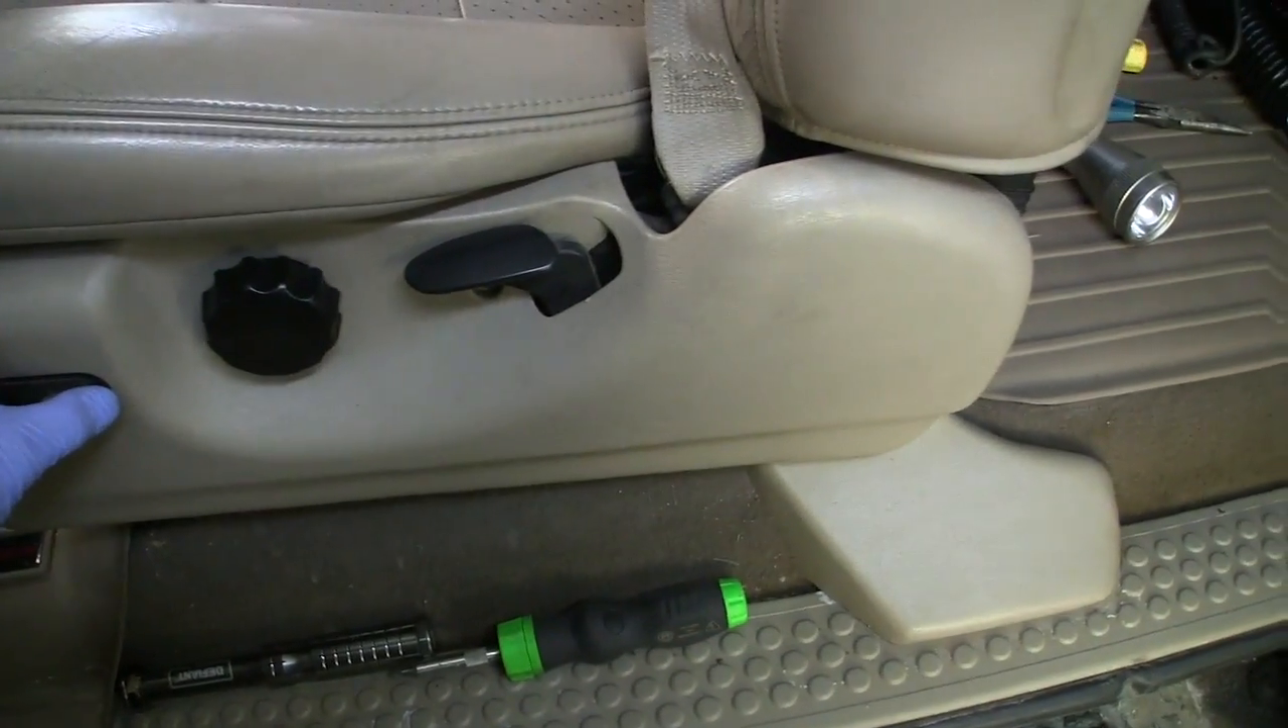I already have the side seat panel on.